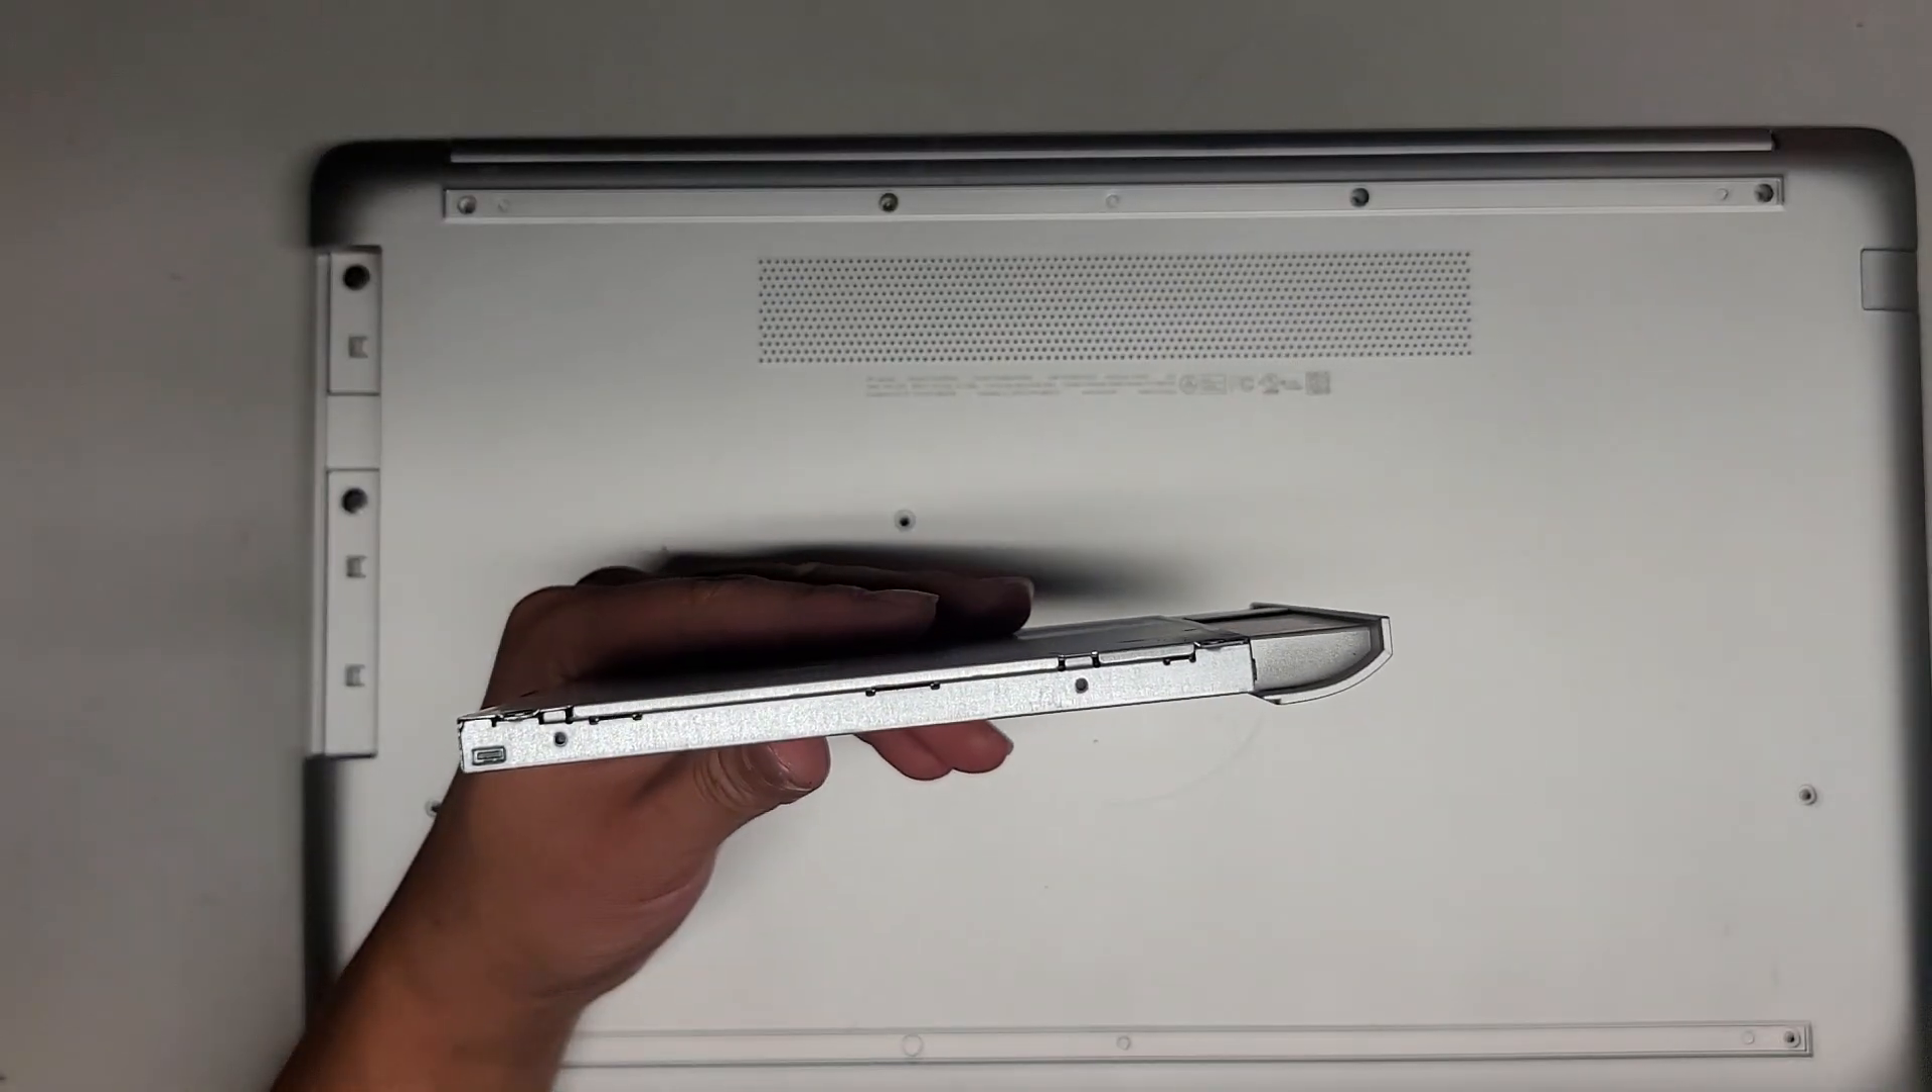We've got the CD drive or optical disk drive out.